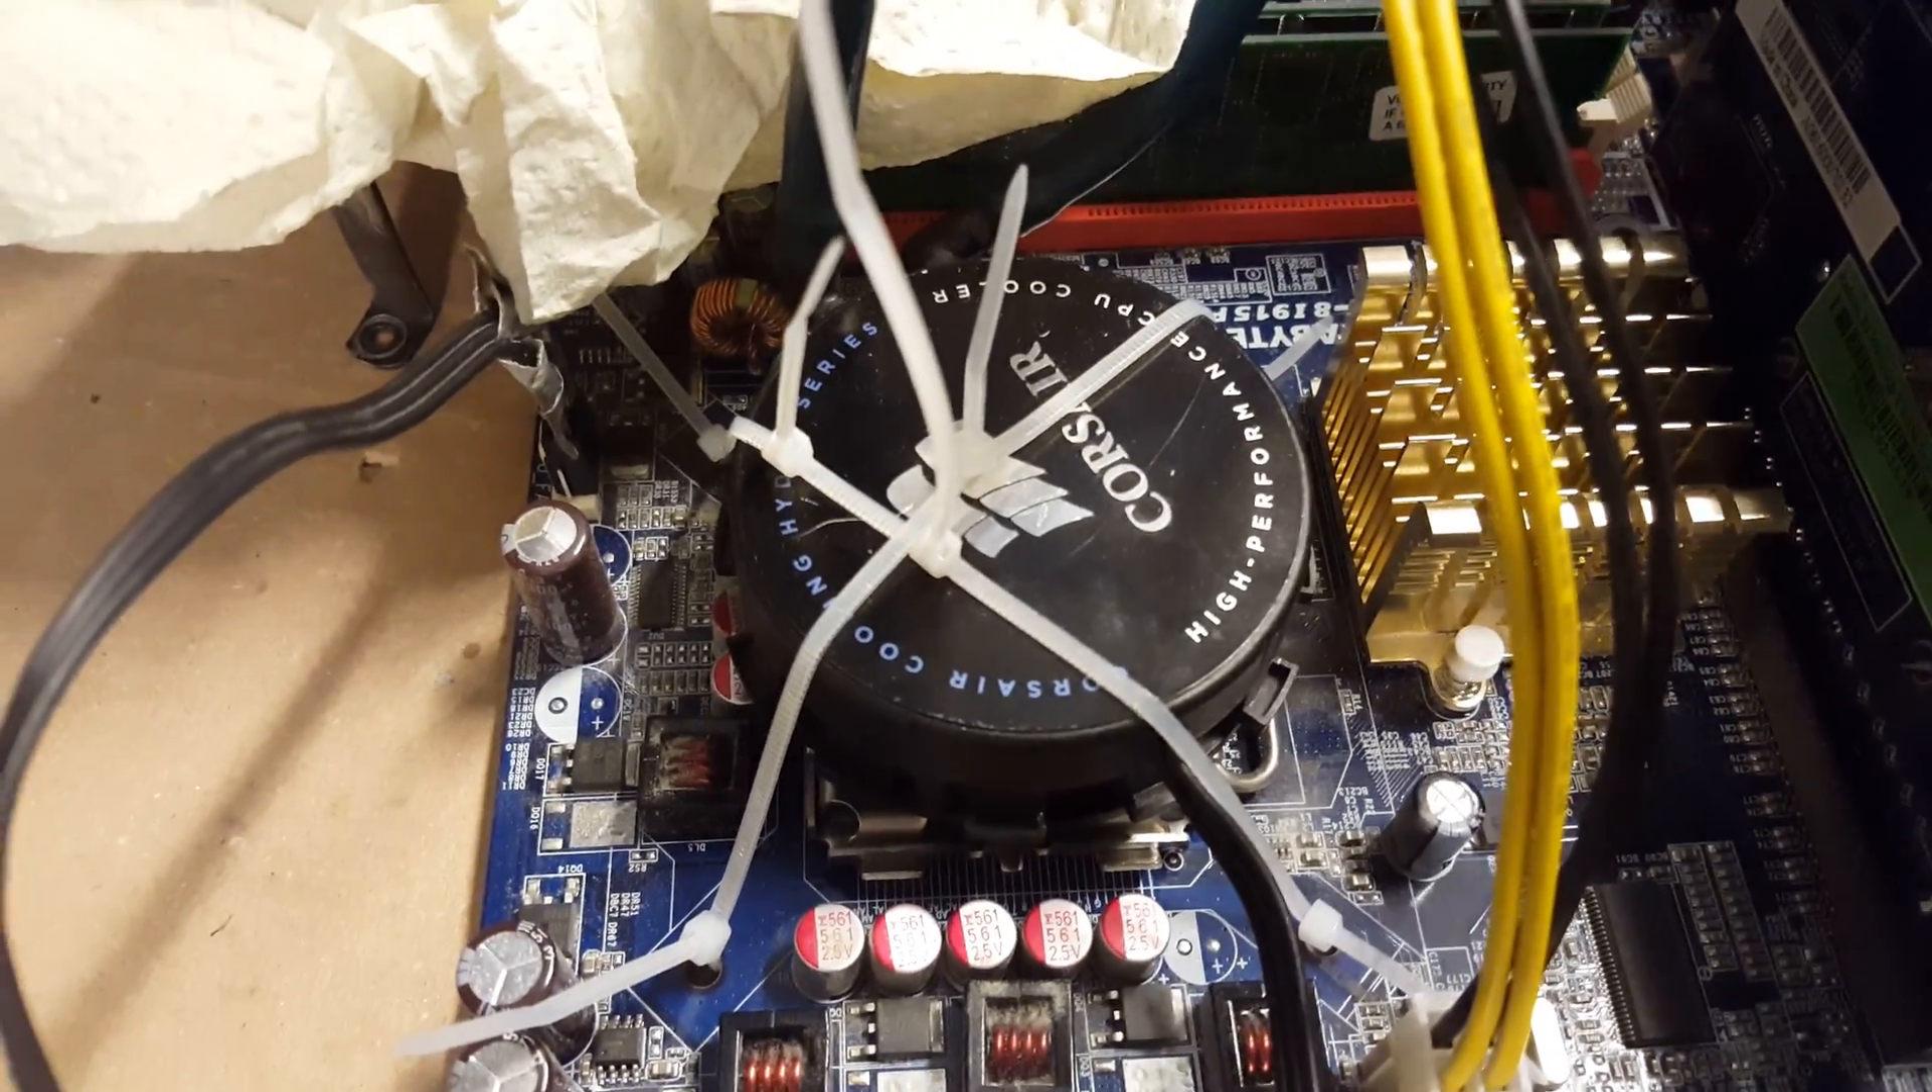So now we have our fantastic mounting mechanism in place and the temps are not so great.